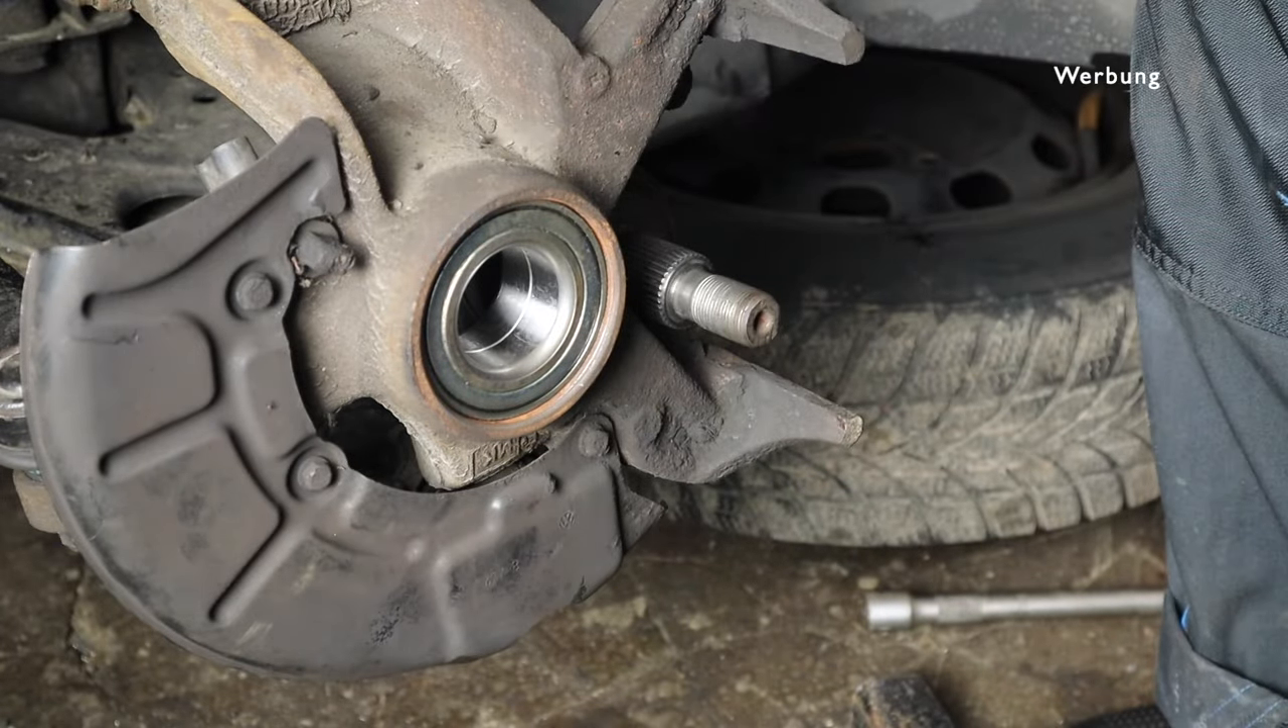Das radlager ist drin sieht super aus muss ich sagen.